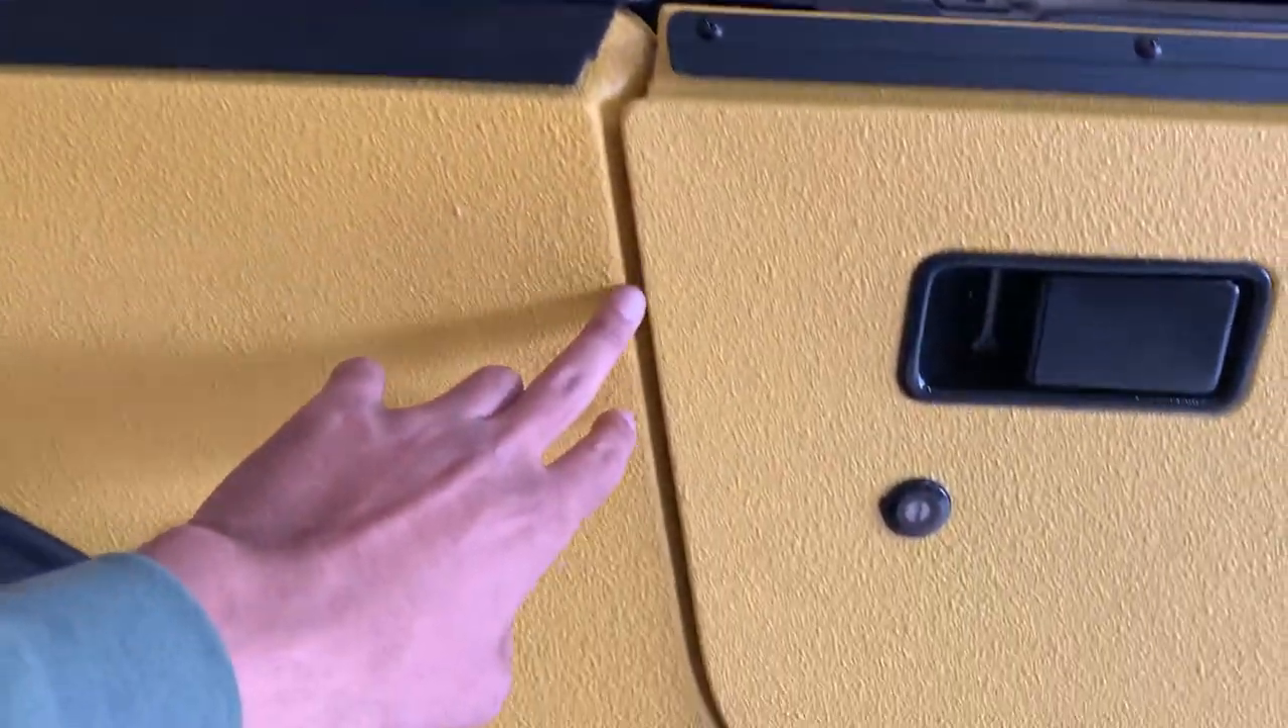There's small fitment issues. You can see the gaps right here. It goes wider and then it gets tighter.